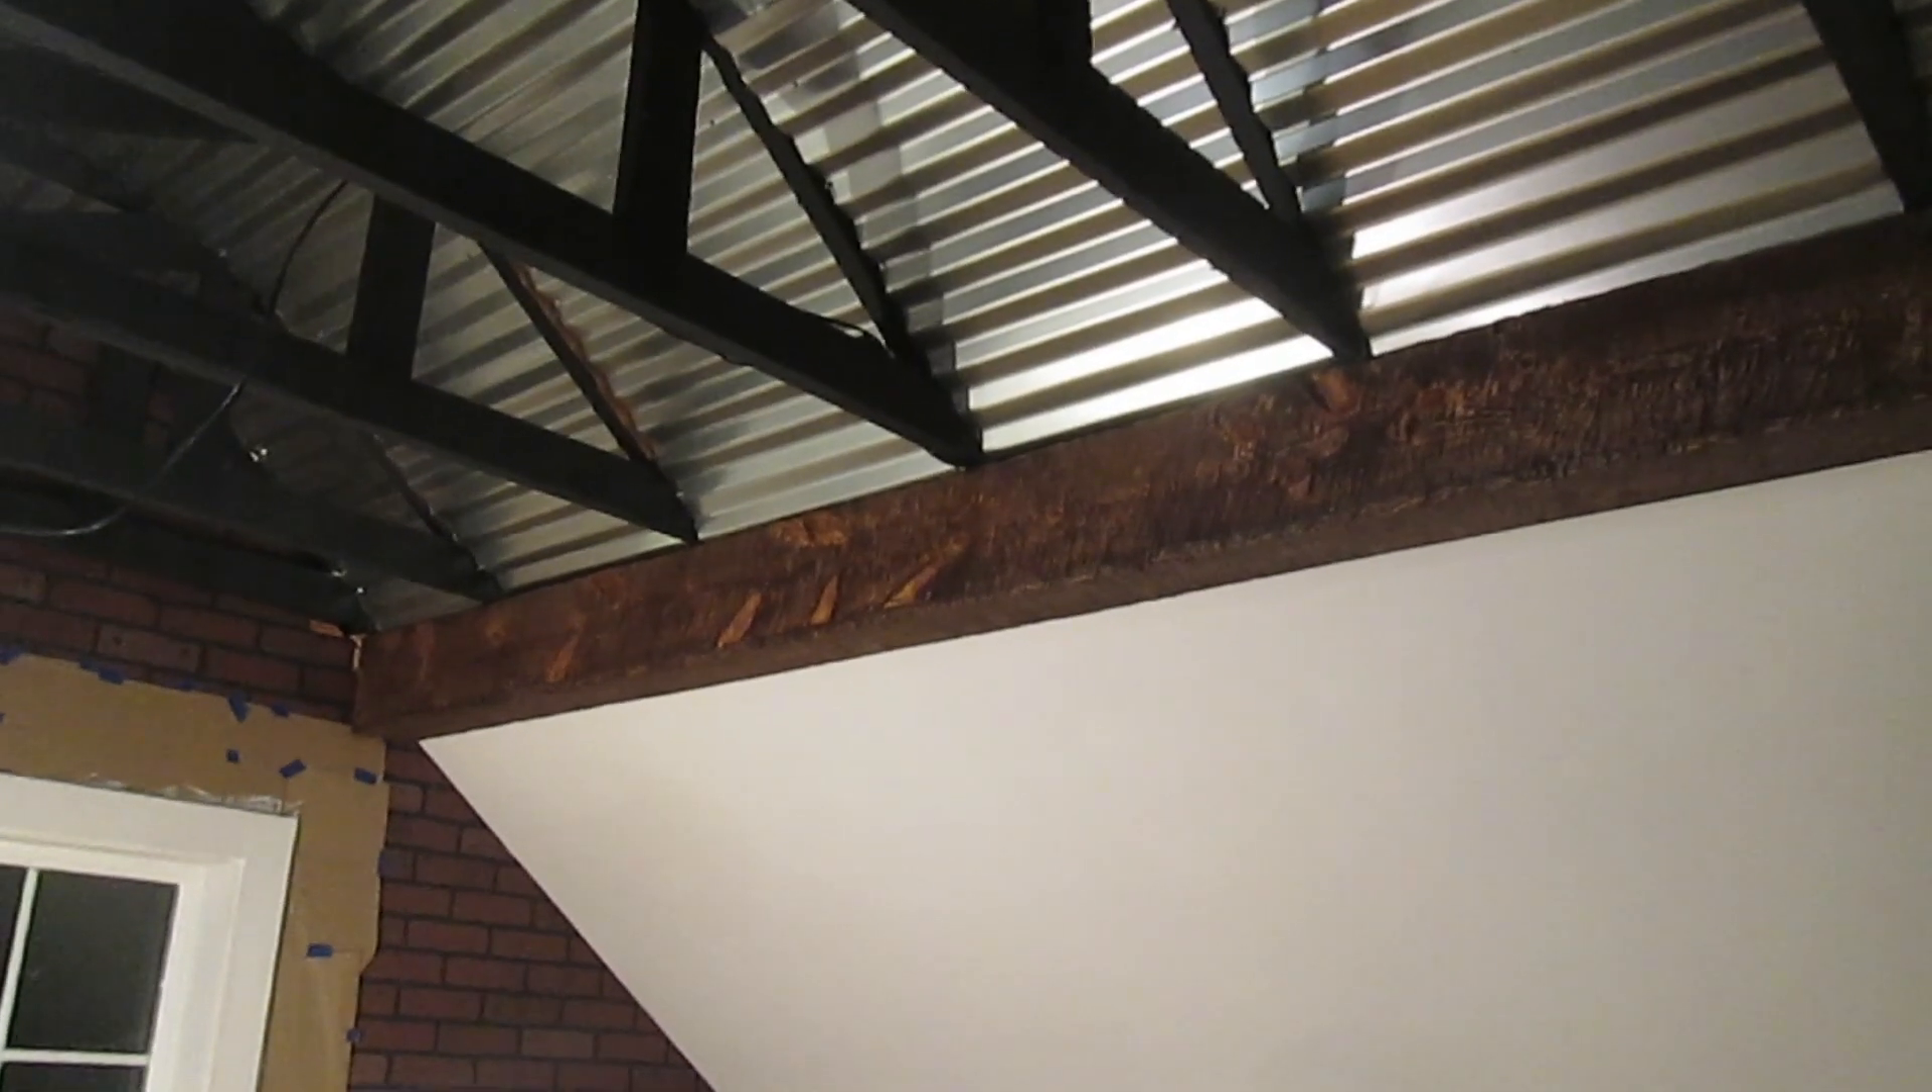There's my beam, all stained. And there's the first beam installed.